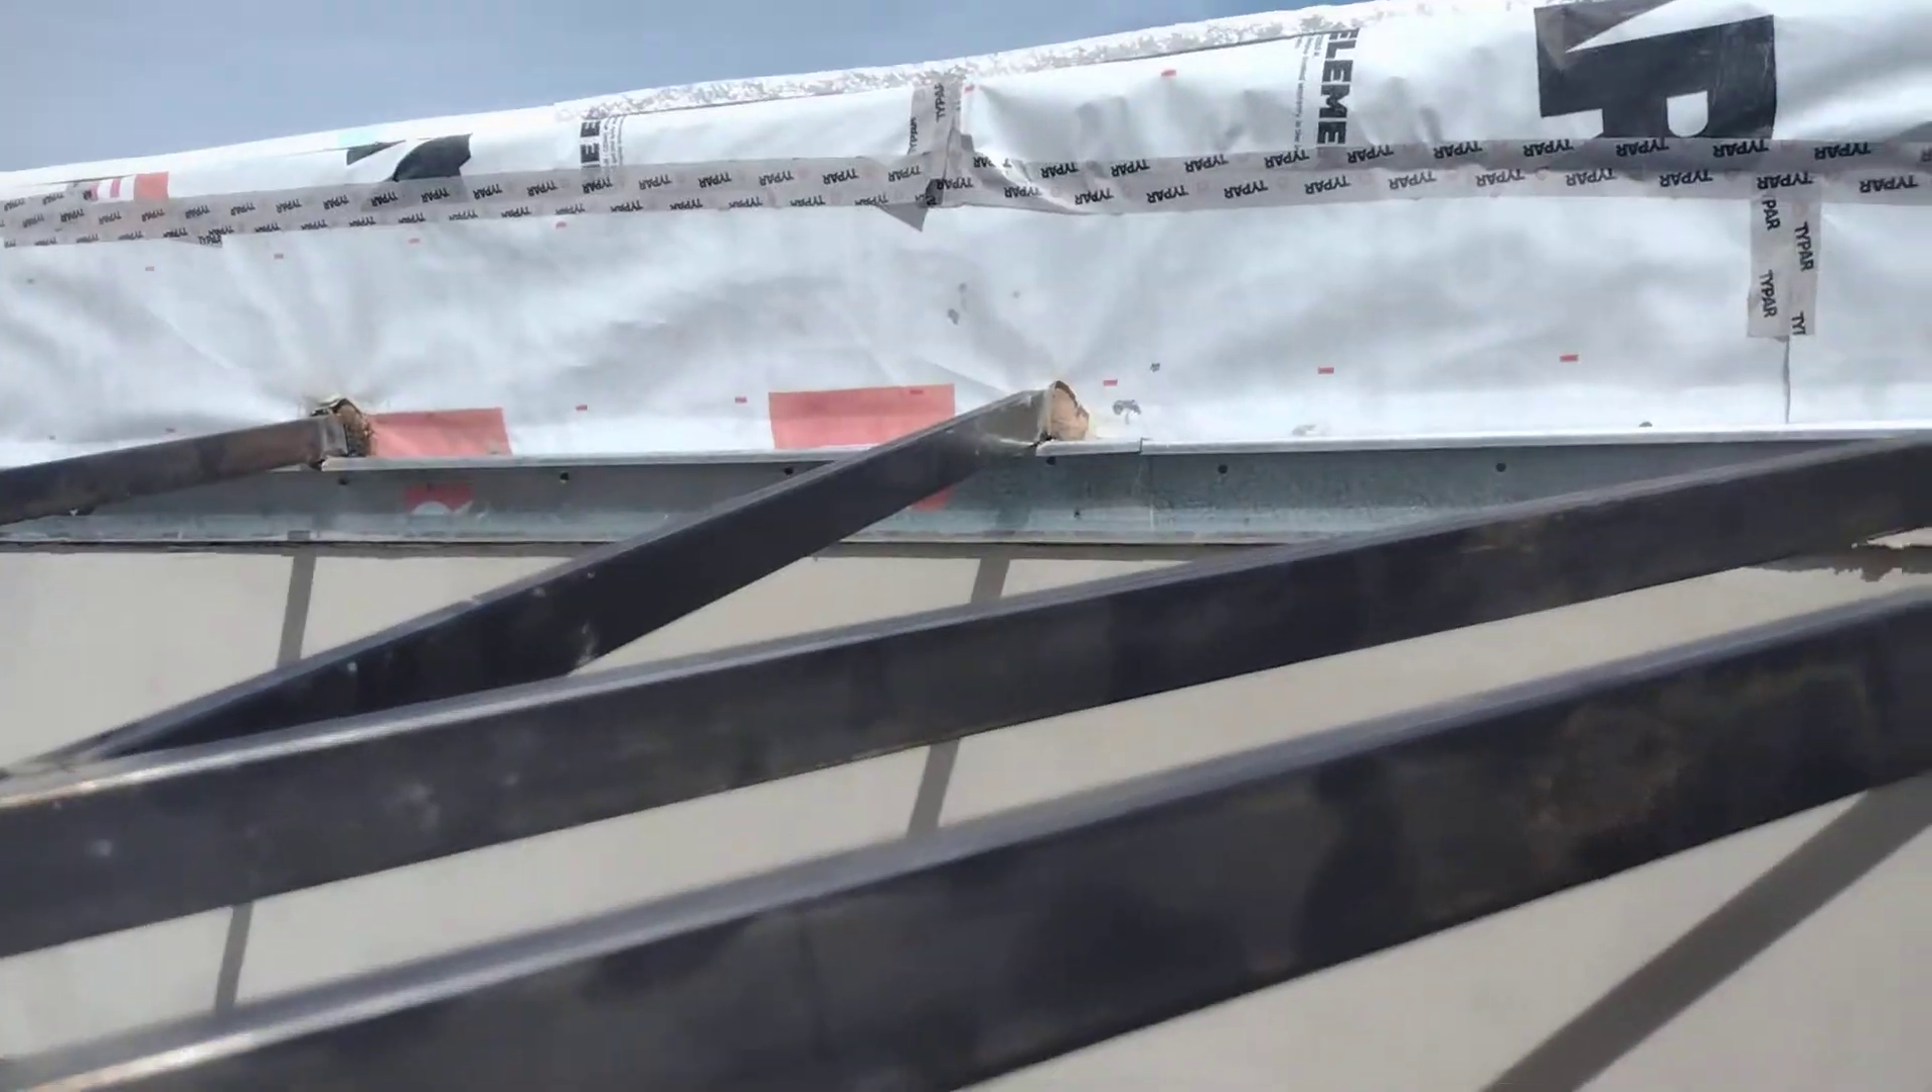Tenemos la perfilería del techo. Ya colocada.